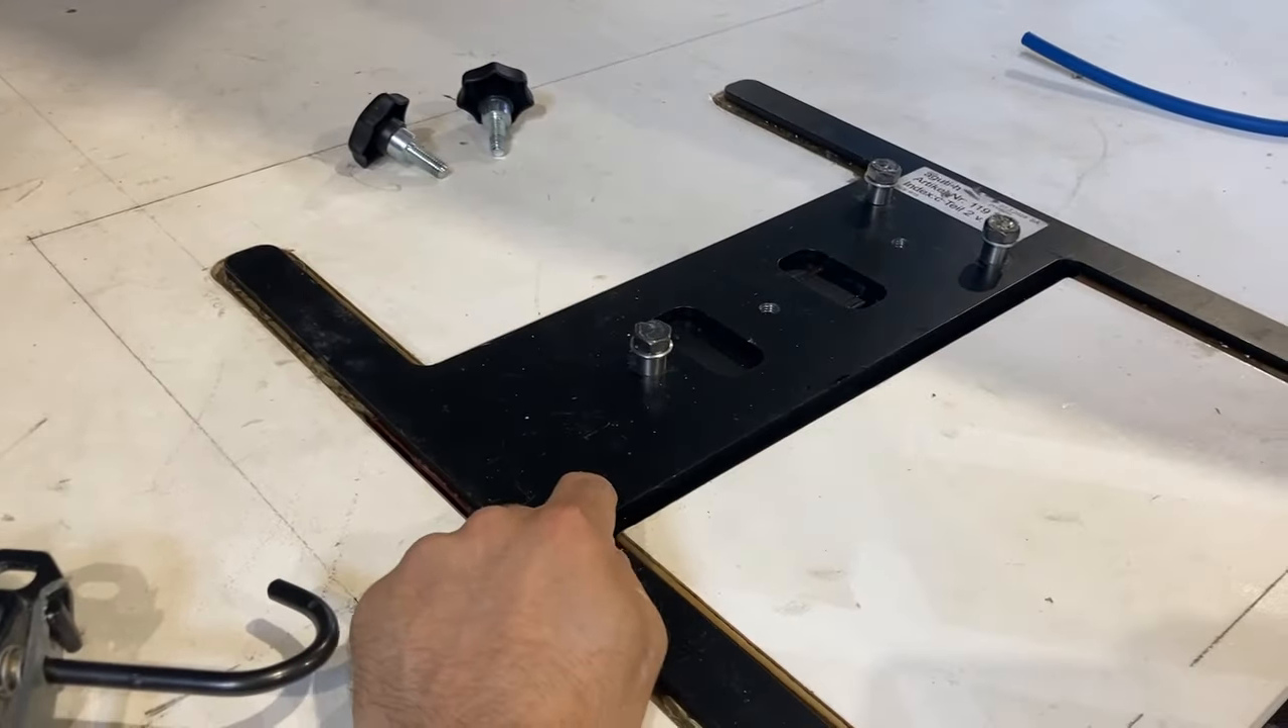So you can see the H base piece is now installed.